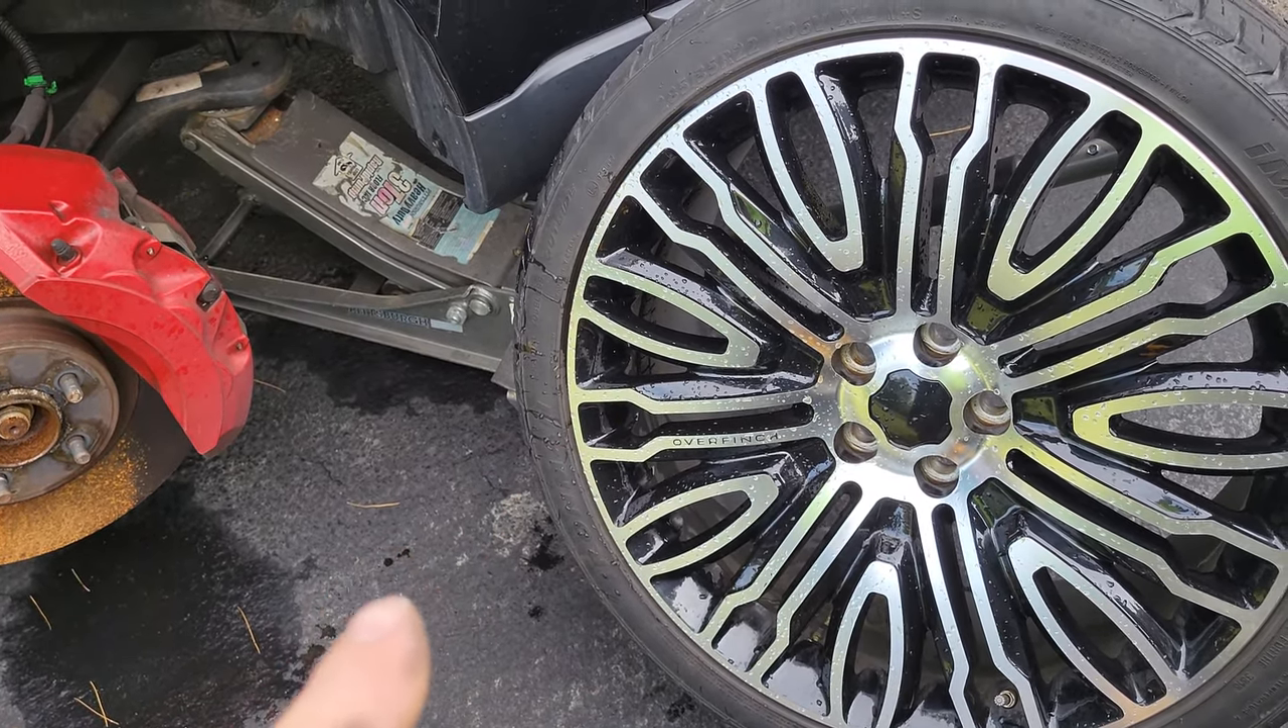Okay, so I got my wheel off.